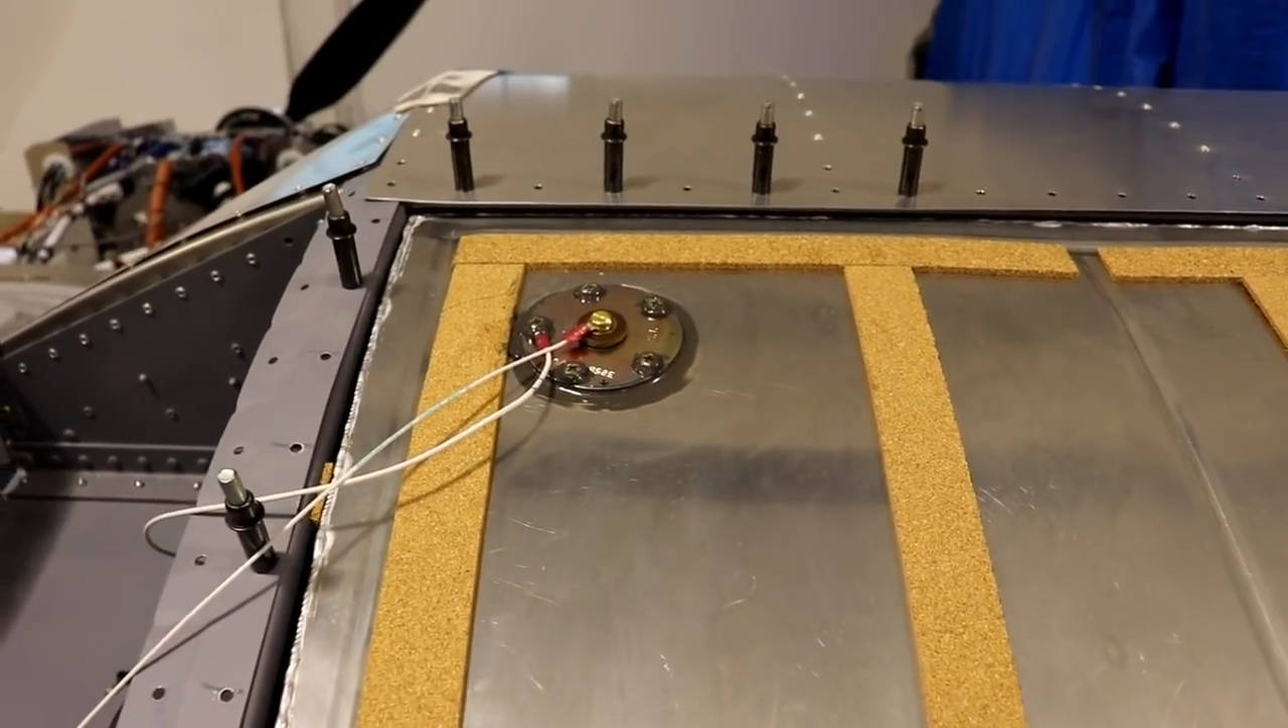Okay, the fuel sender is installed and complete on the right wing tank You can see it there It's mounted on the top.